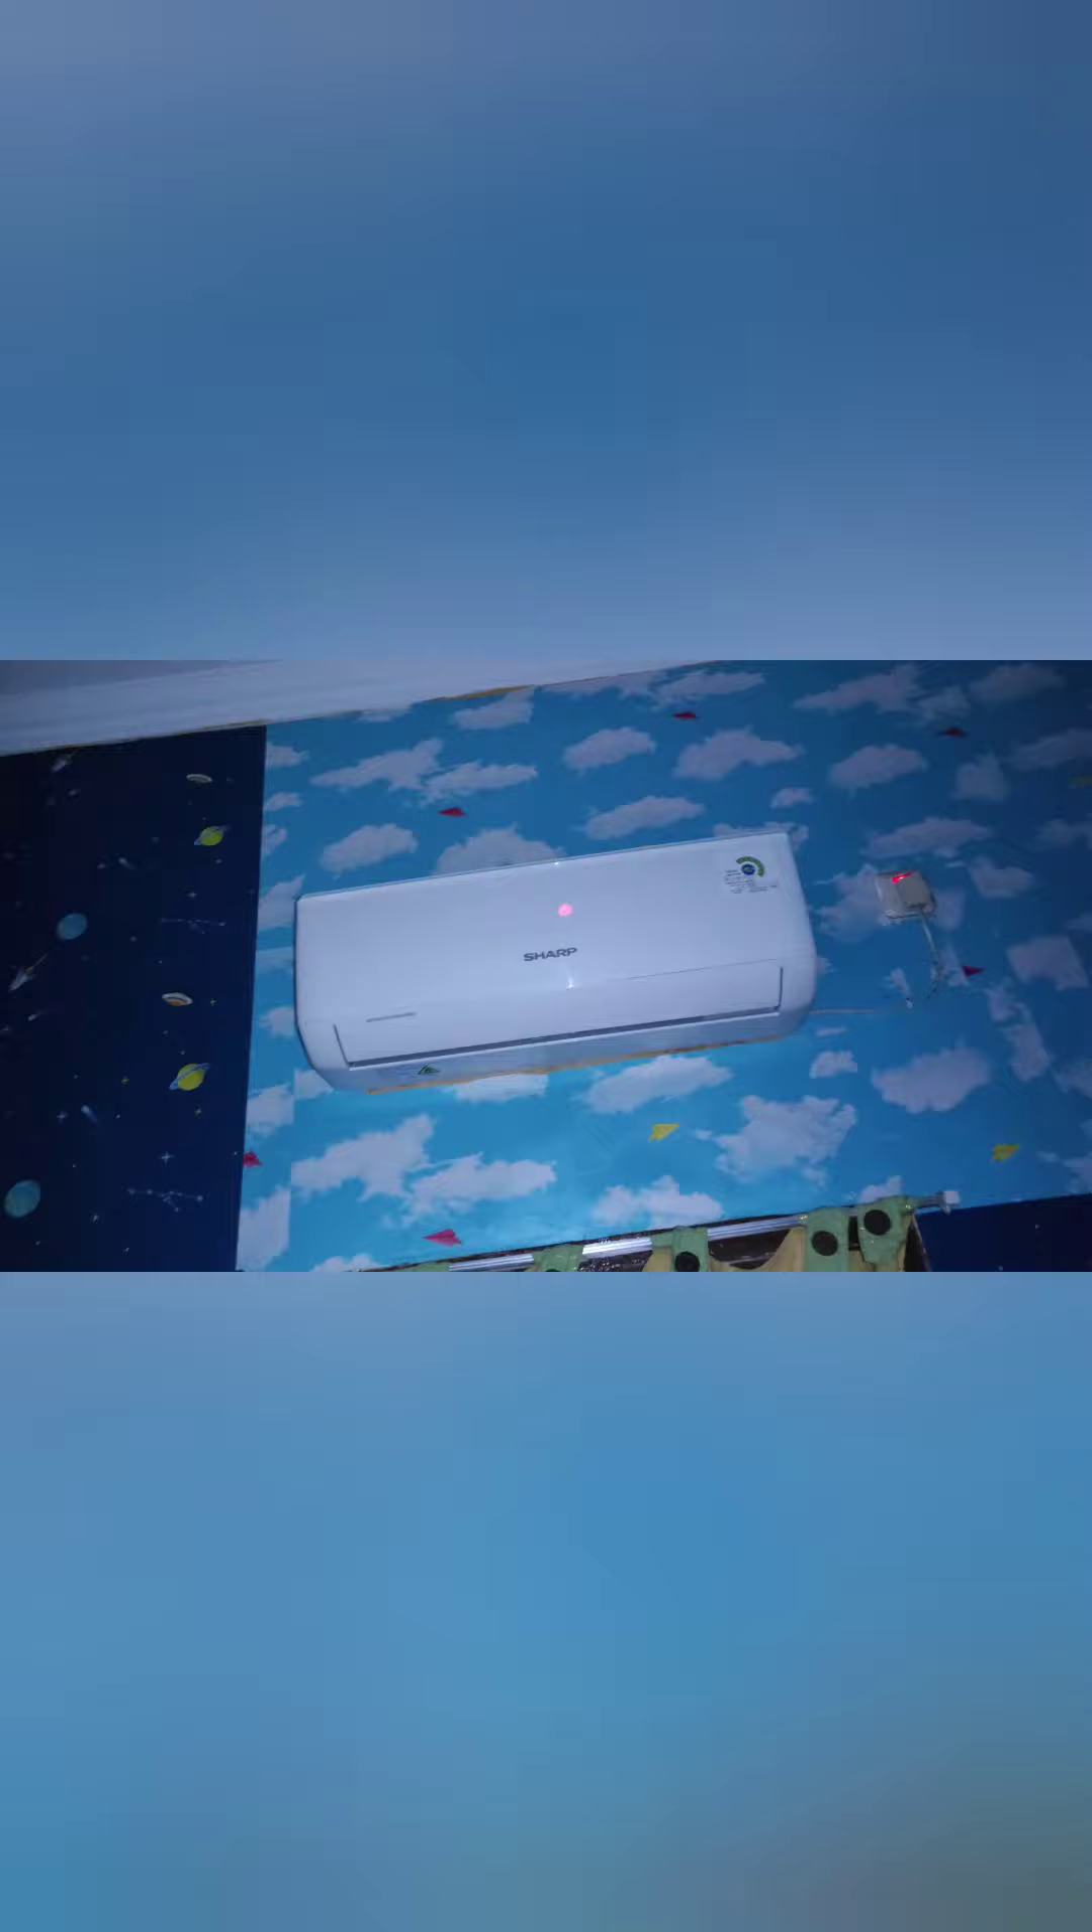Ini AC udah terpasang itu indikator bahwa power udah masuk.